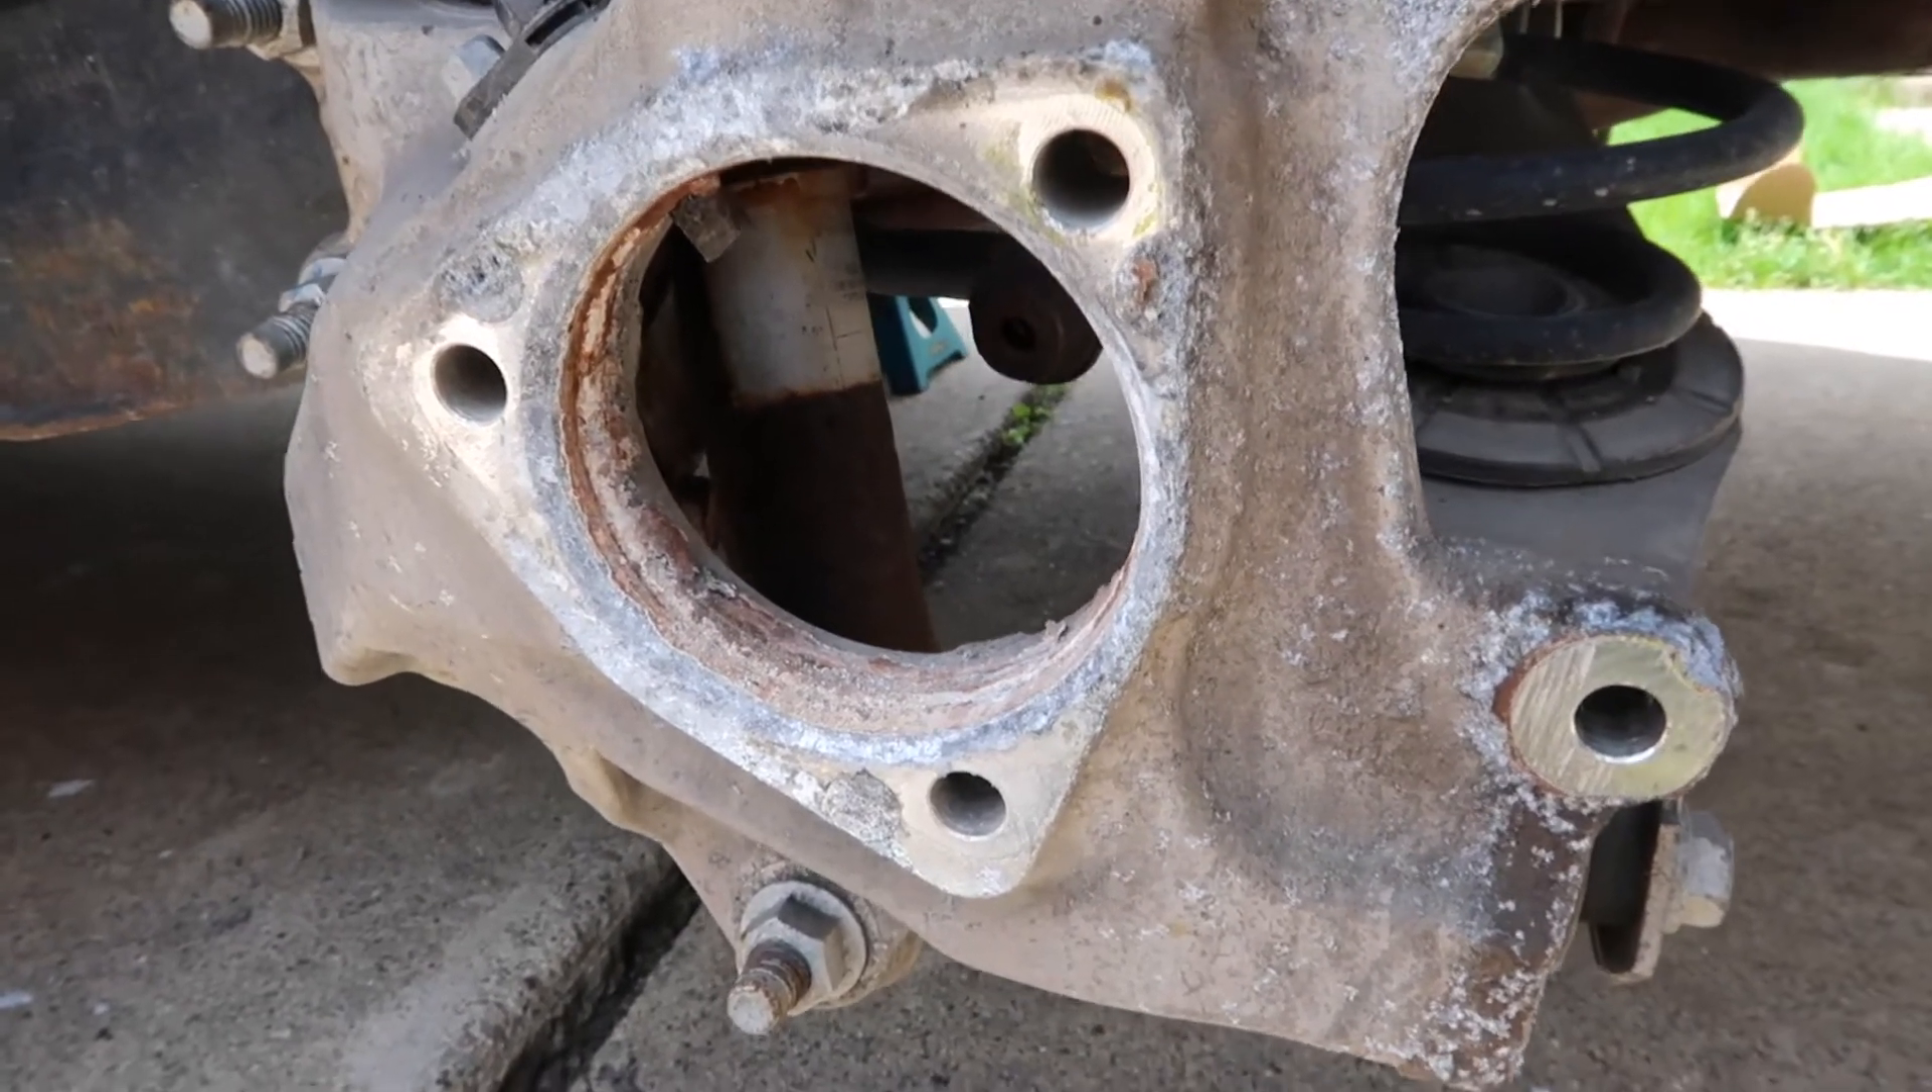All right, YouTube, so that's the wheel, well, the knuckle with the wheel bearing removed.